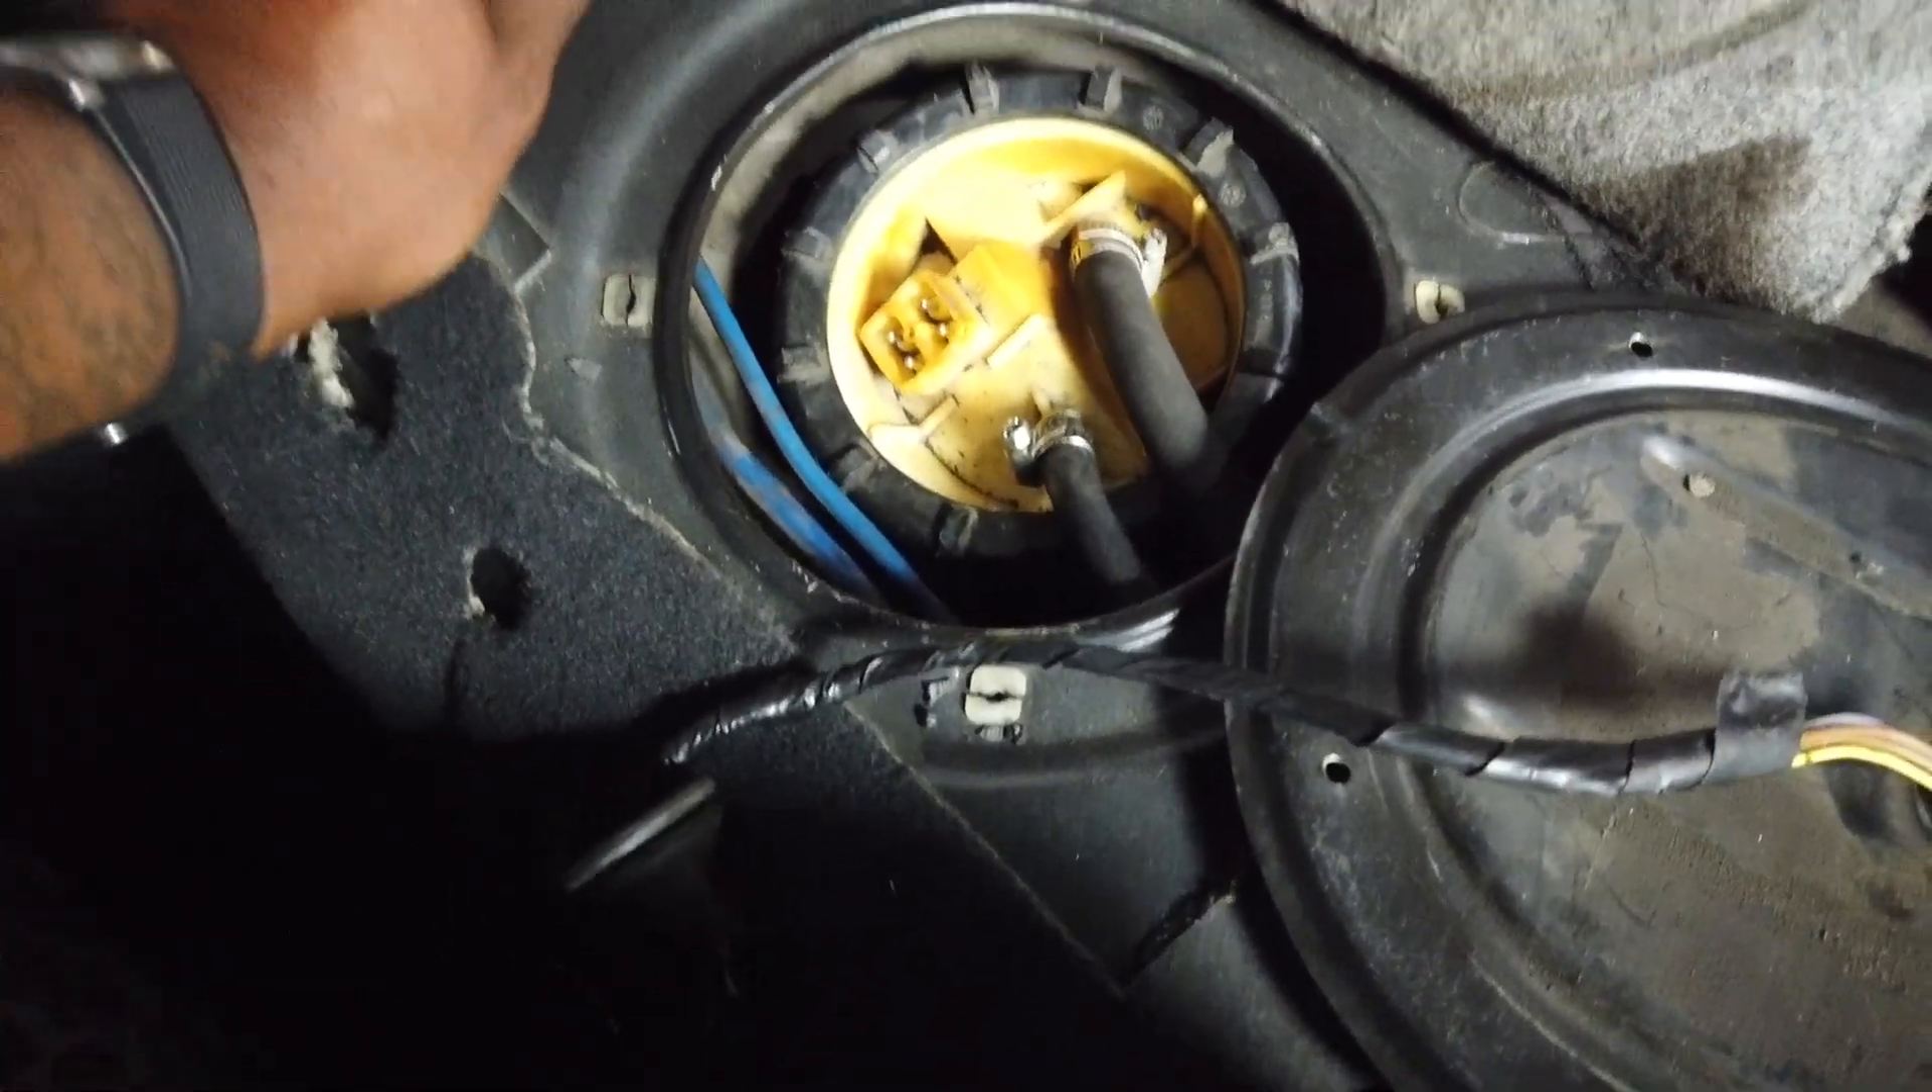So i don't know if it don't work then it don't work but fuel pump is installed.